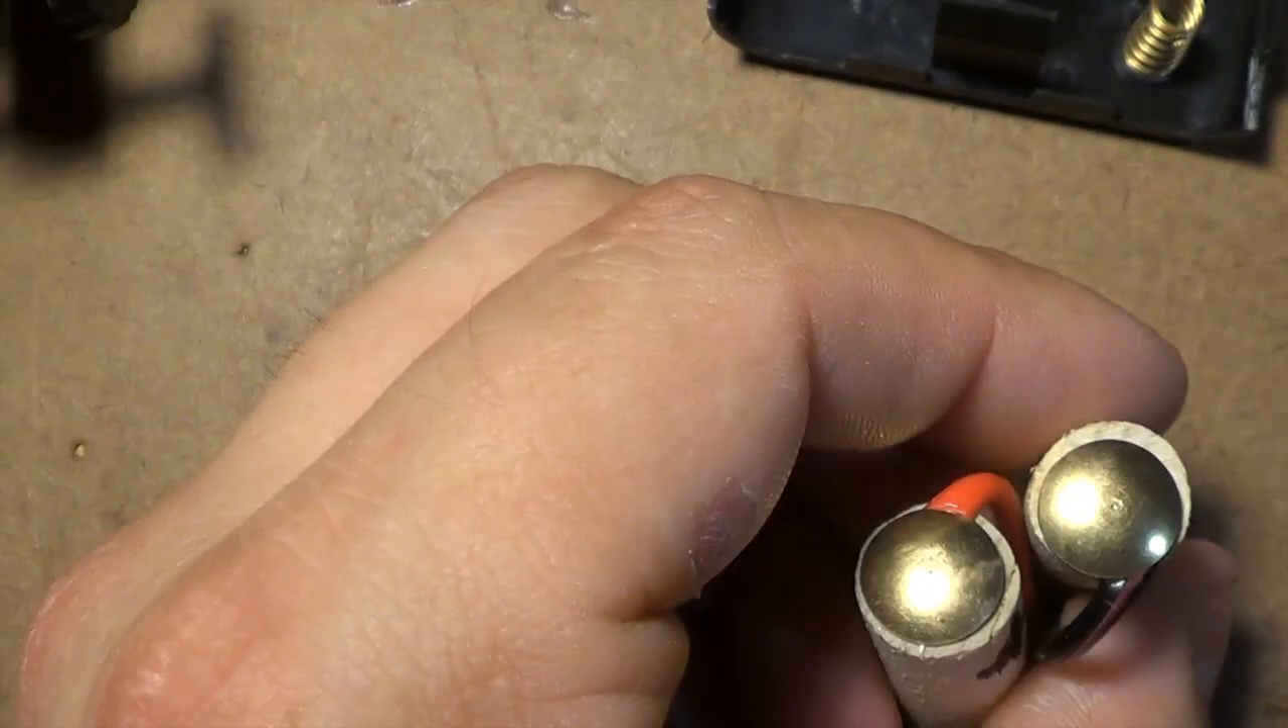Now what I've done is on one end of these dowels, I've placed a brass tack.